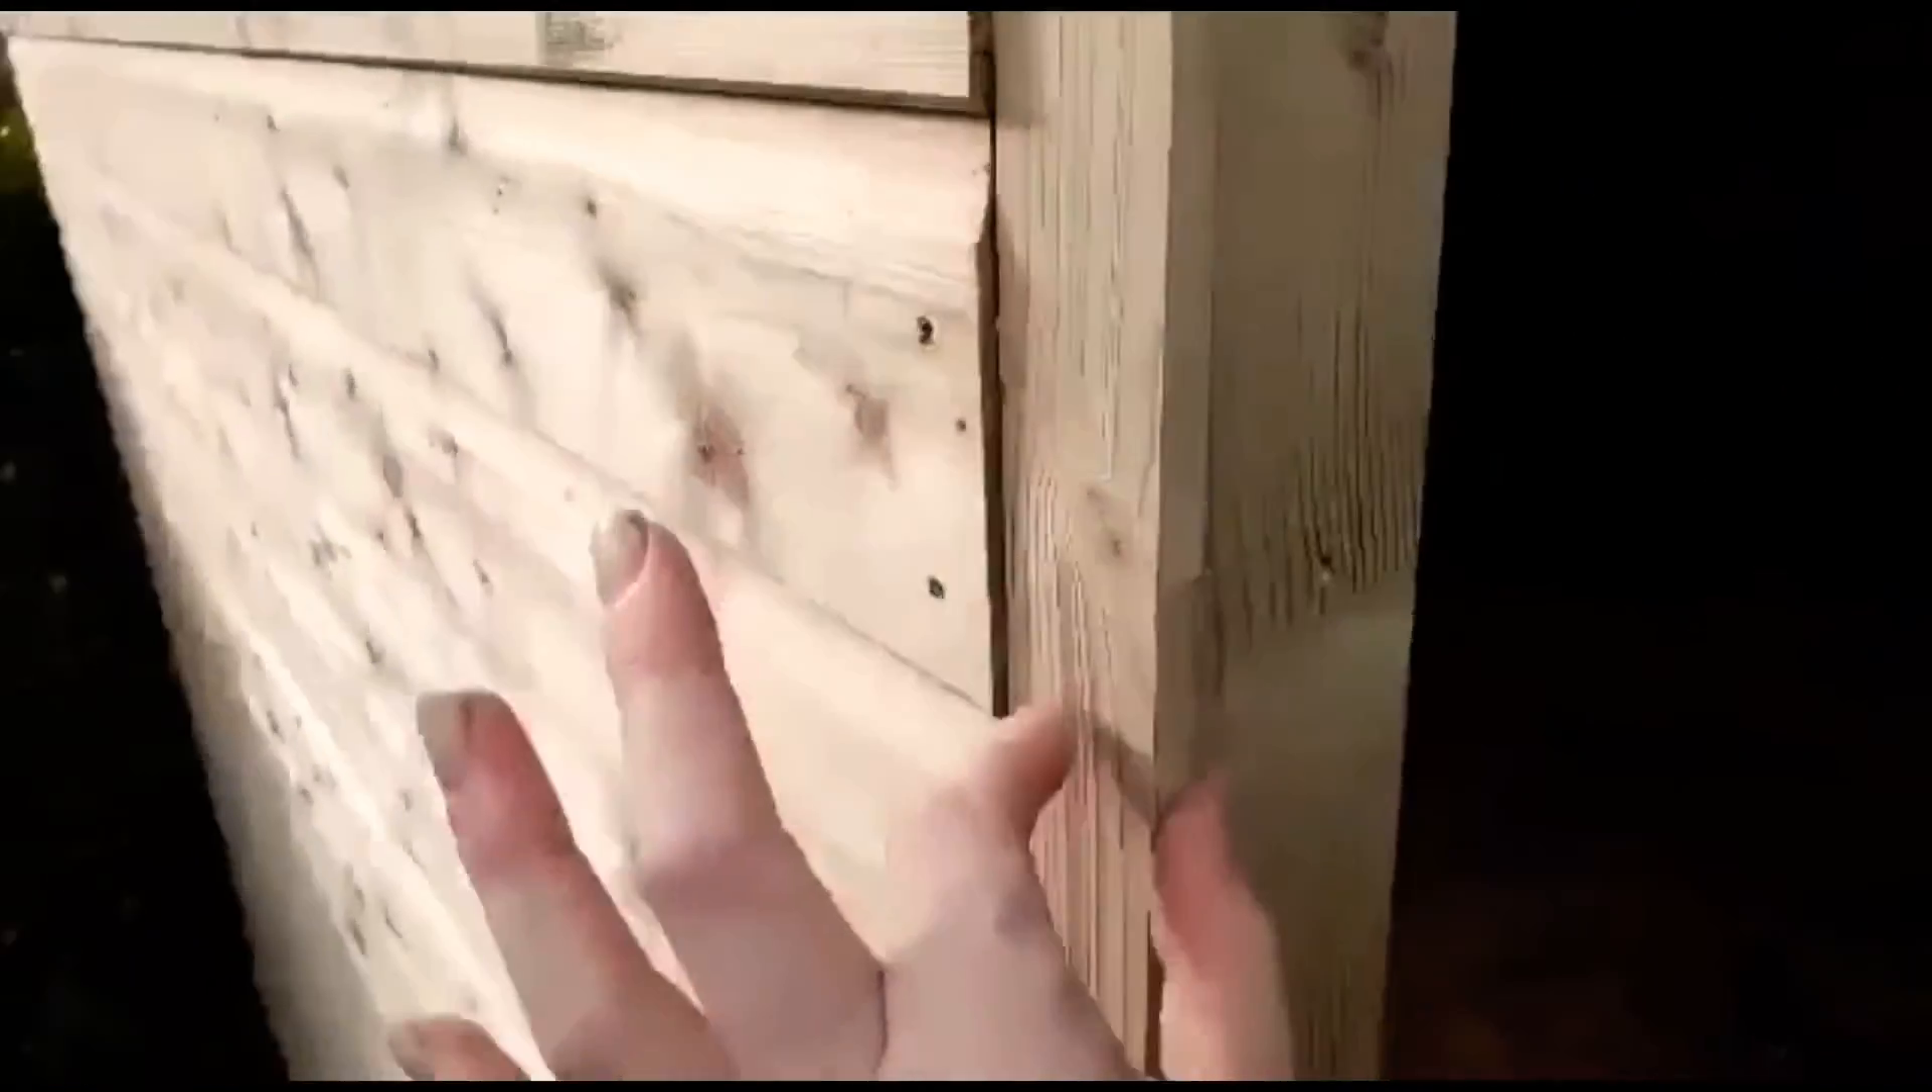But a little update I've added some trimming here with nails this piece of wood as trim and this piece of wood too just to cover the lines and the gap where you connect them.